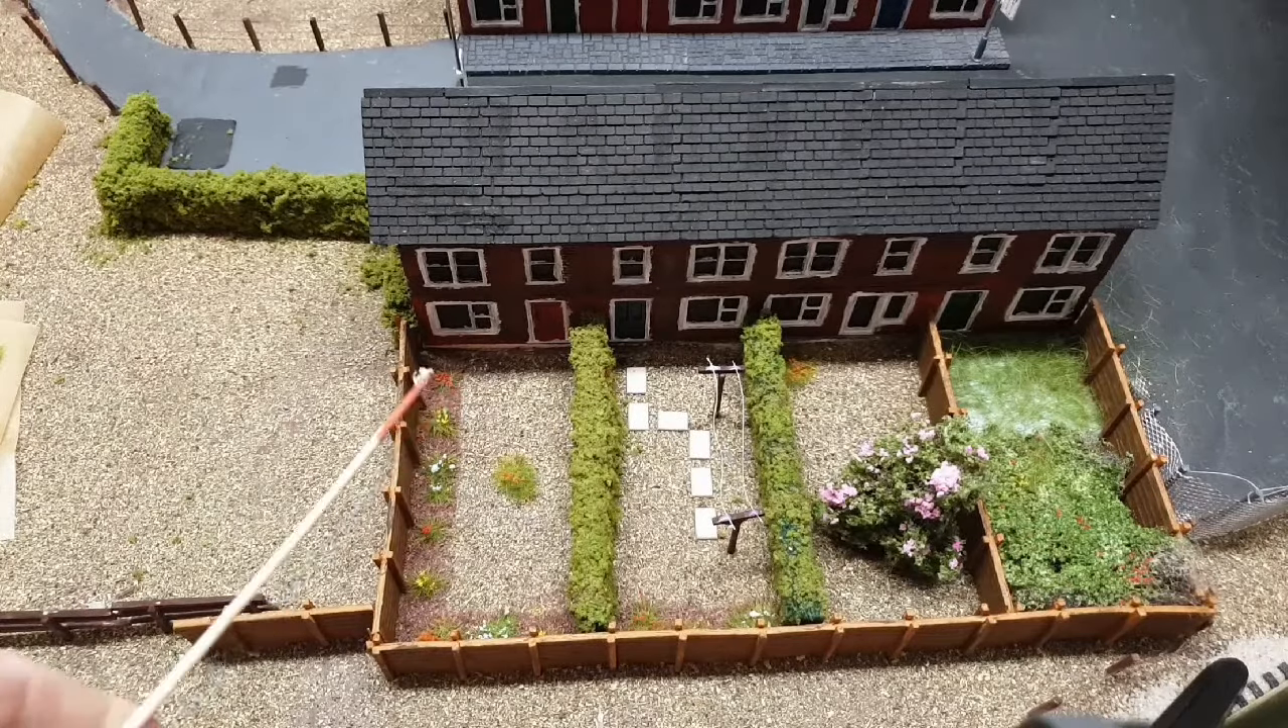You can see the garden is now complete. The flower is added in.